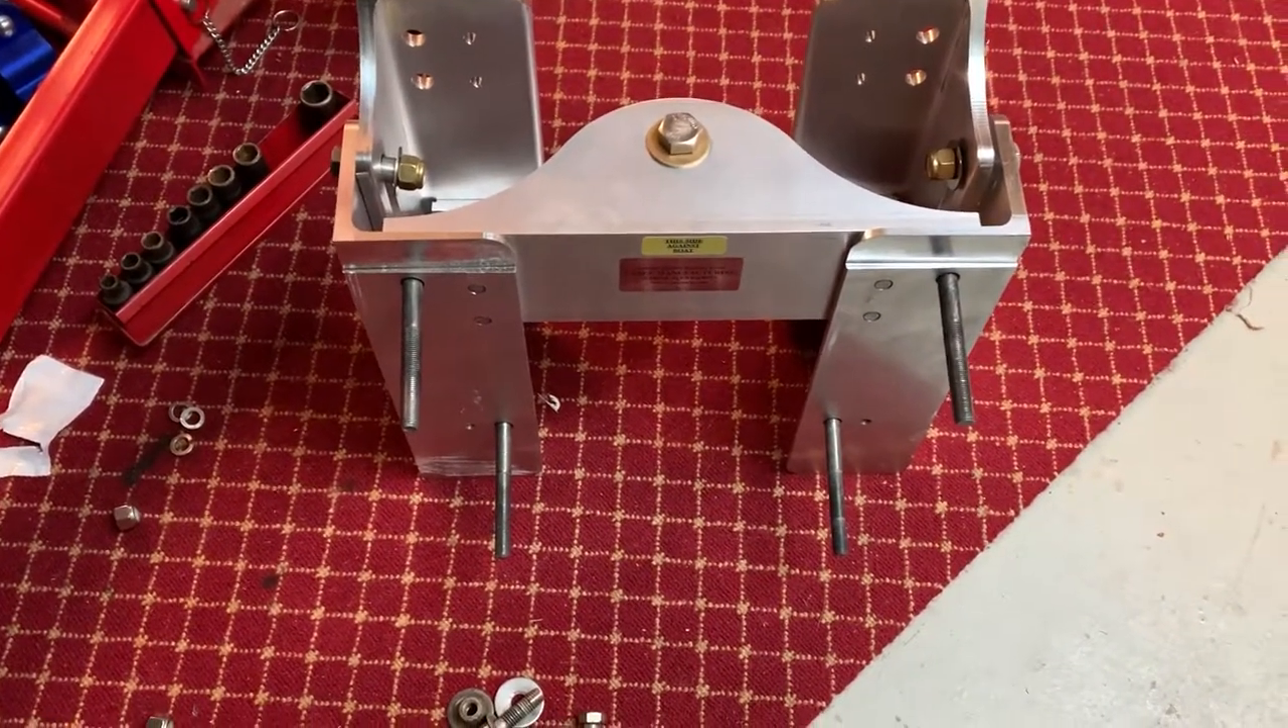As you can see right here, we have already put in the bolts.